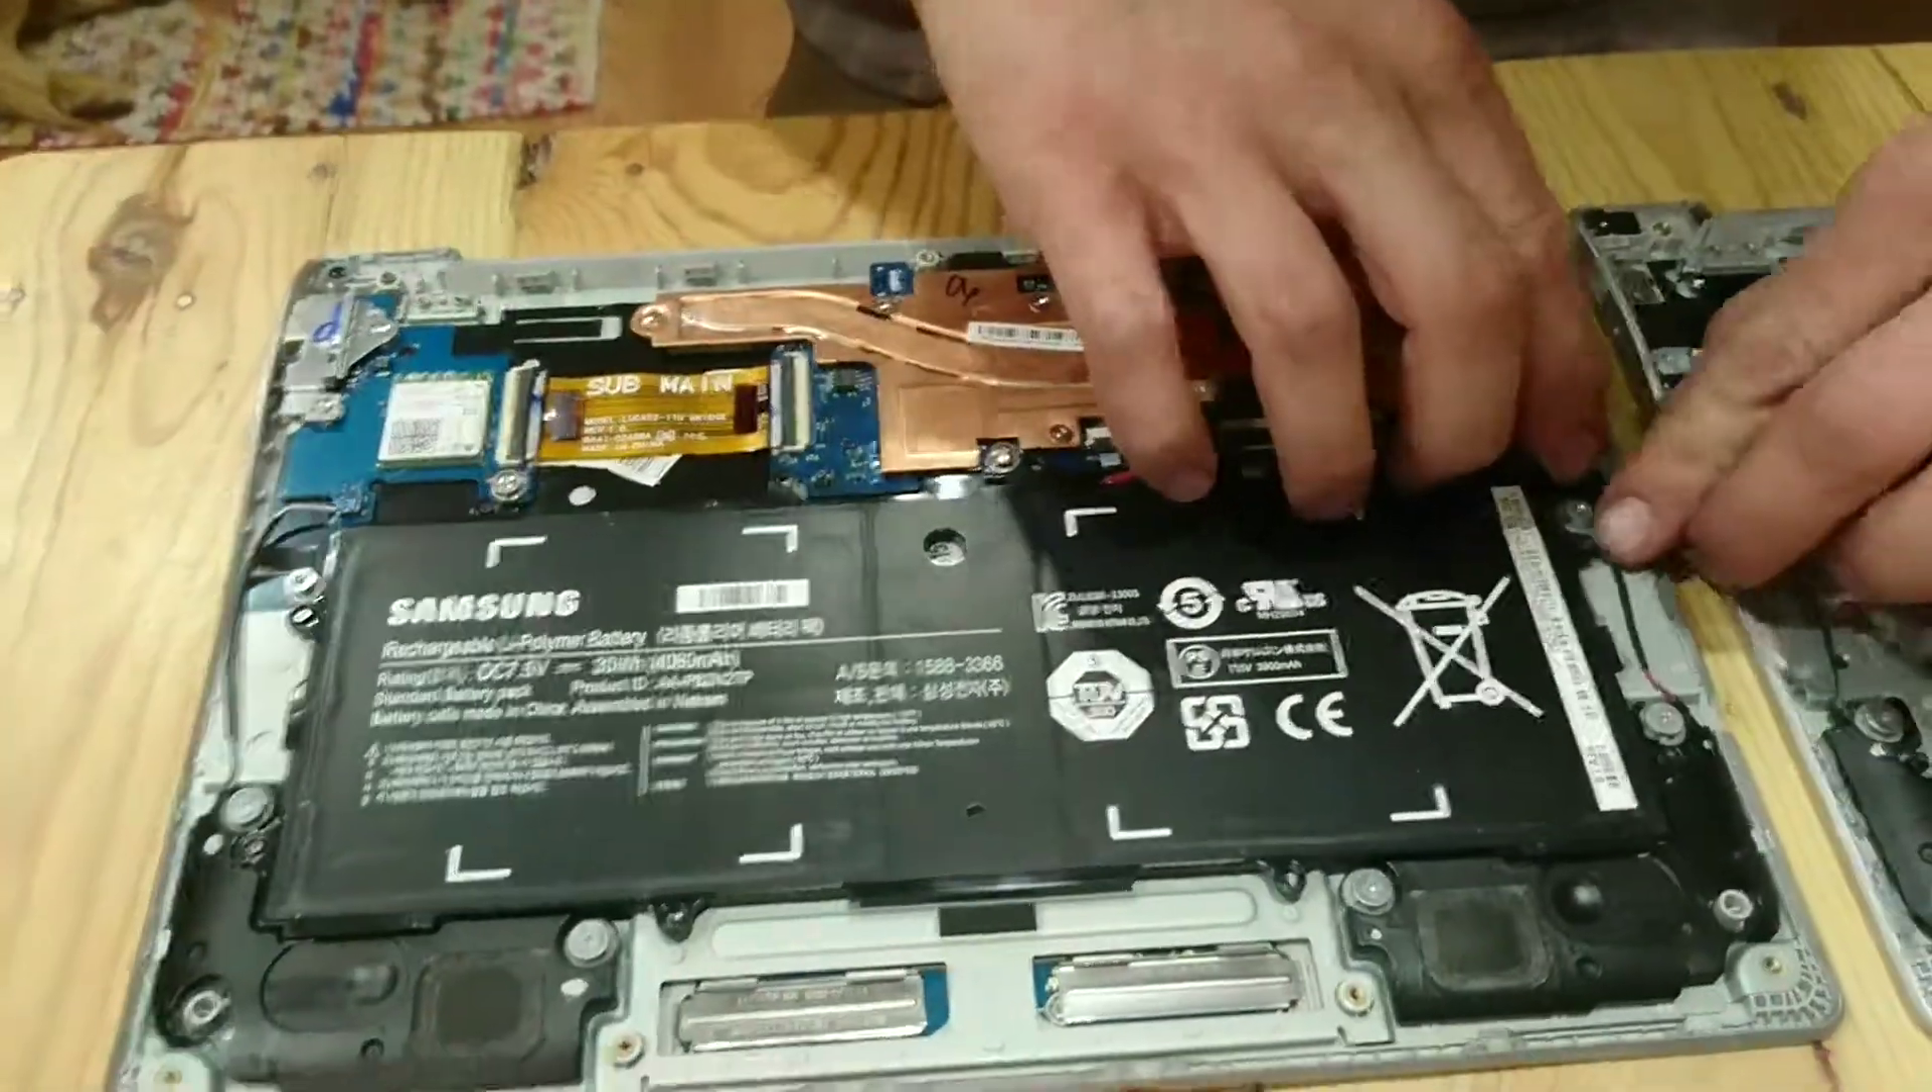And it looks like the final thing is the battery. And this should just sit right down on top of everything else.